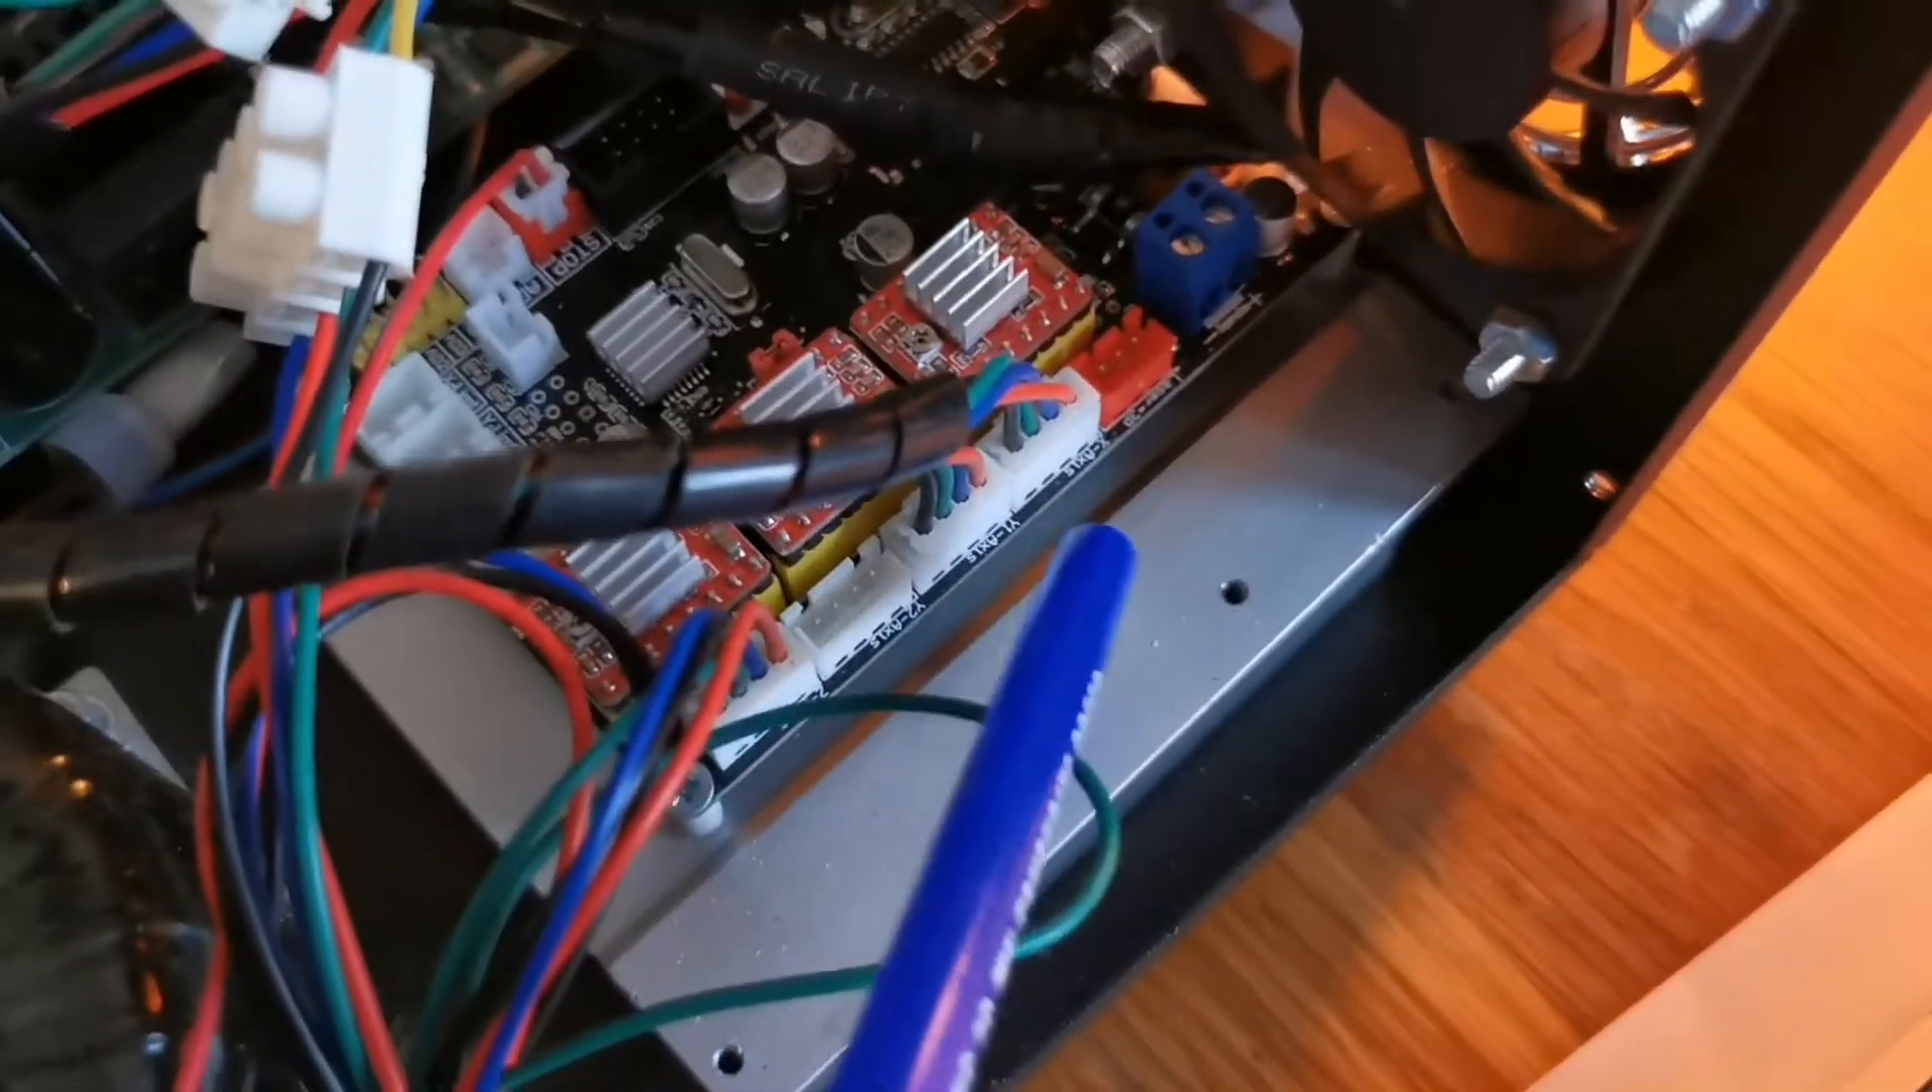This is my controller box. That's the board wired in.